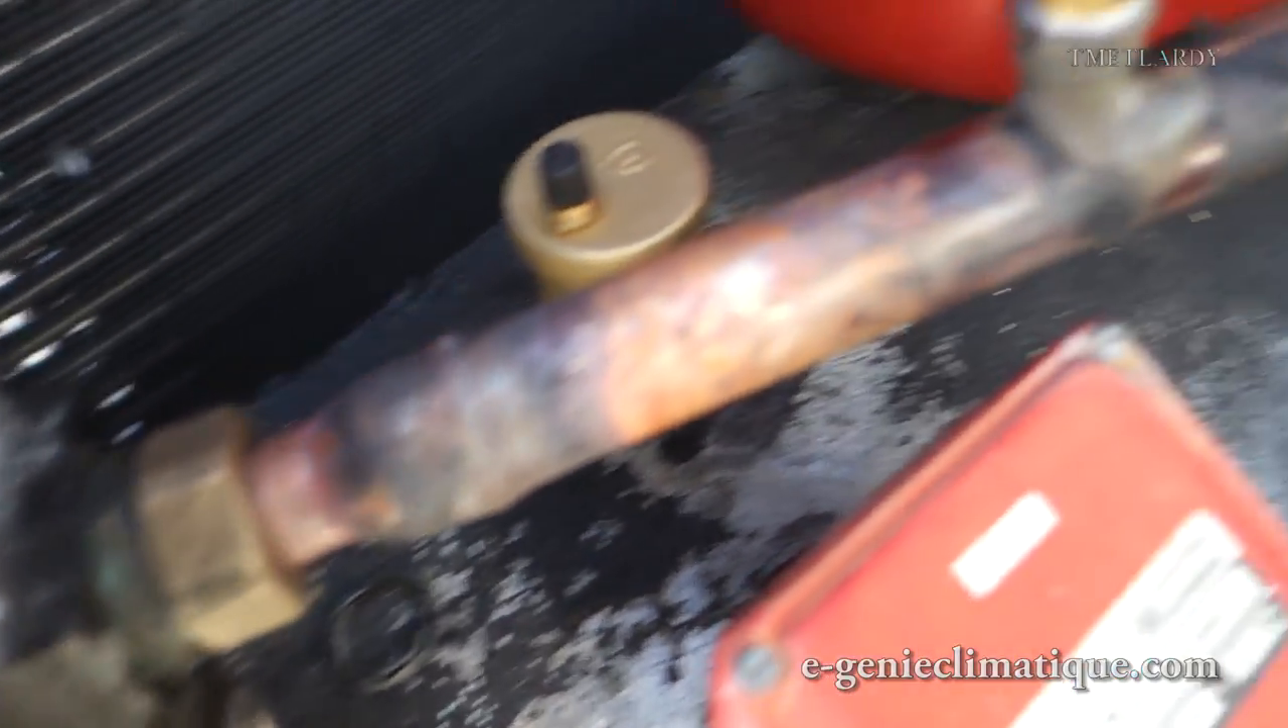Donc là j'ai monté le tuyau donc je n'ai pas encore calorifugé.